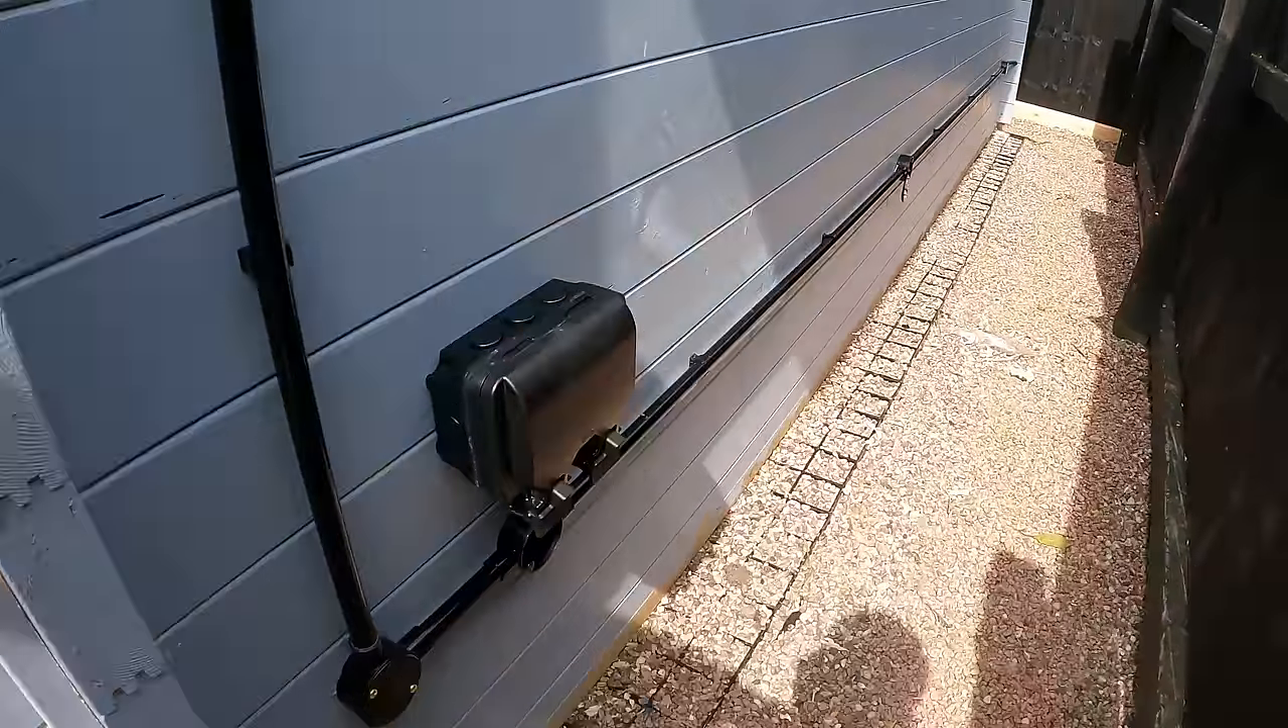And that's the Knightsbridge socket on.